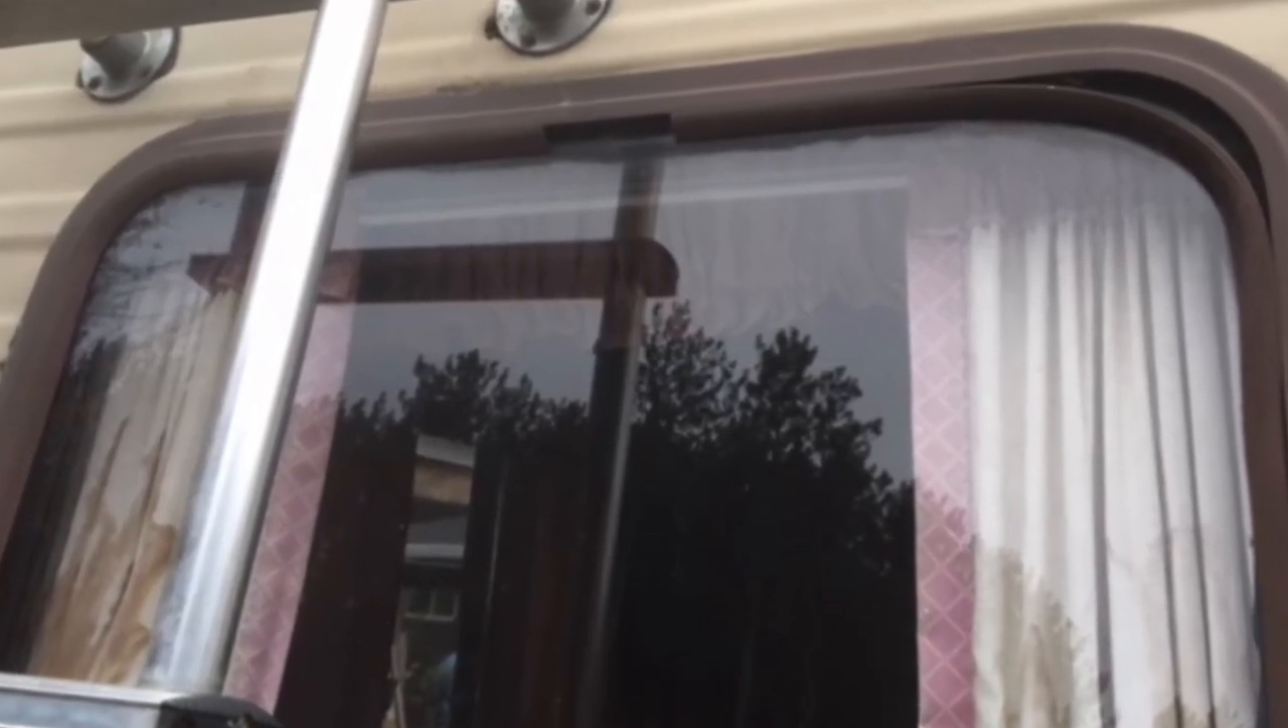You can easily see how the glazing bead has pulled away from the window over time and created an easy entry for water to get in.